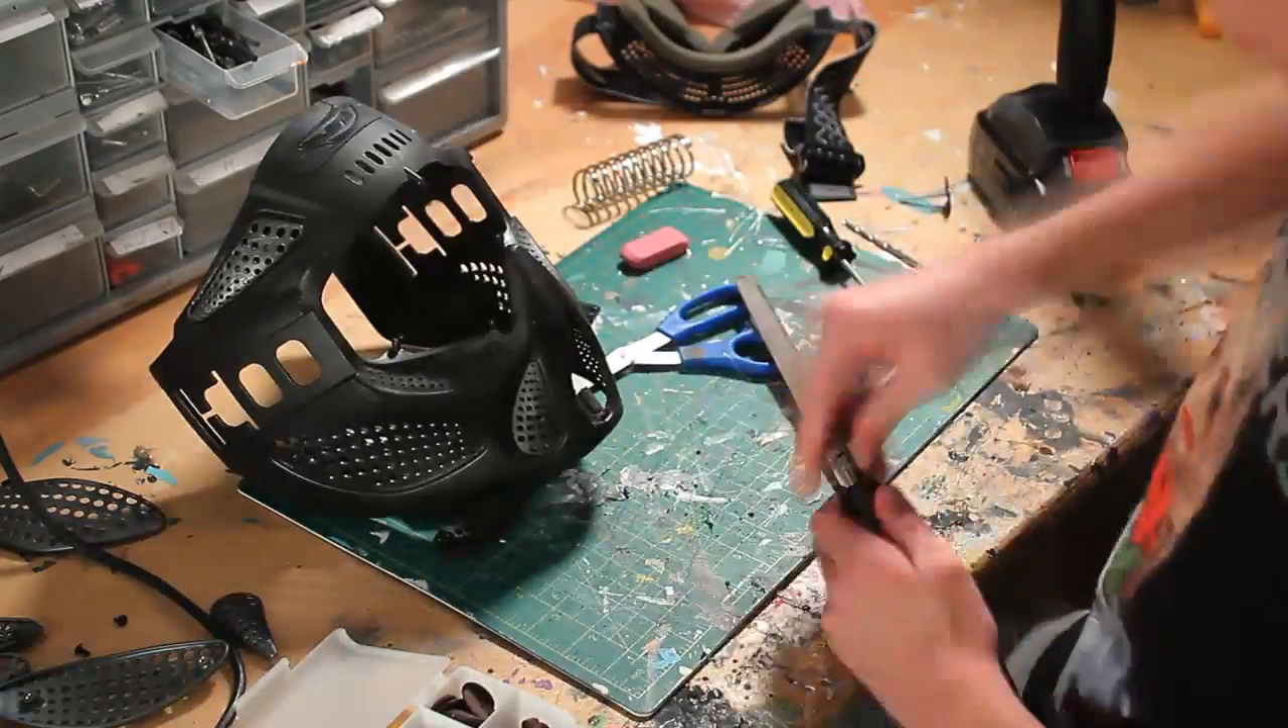First, I got an old paintball mask I had and removed the goggles and straps.